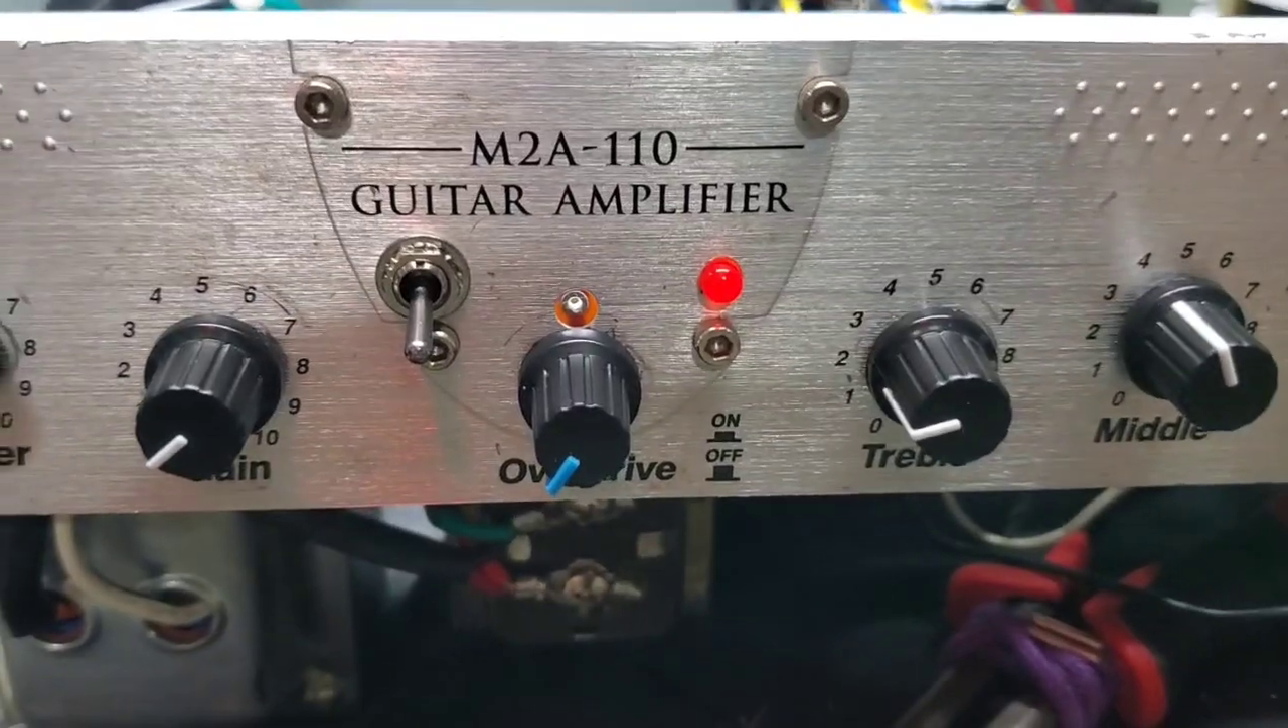That's what the front end looks like now with the new overdrive switch and the LED.